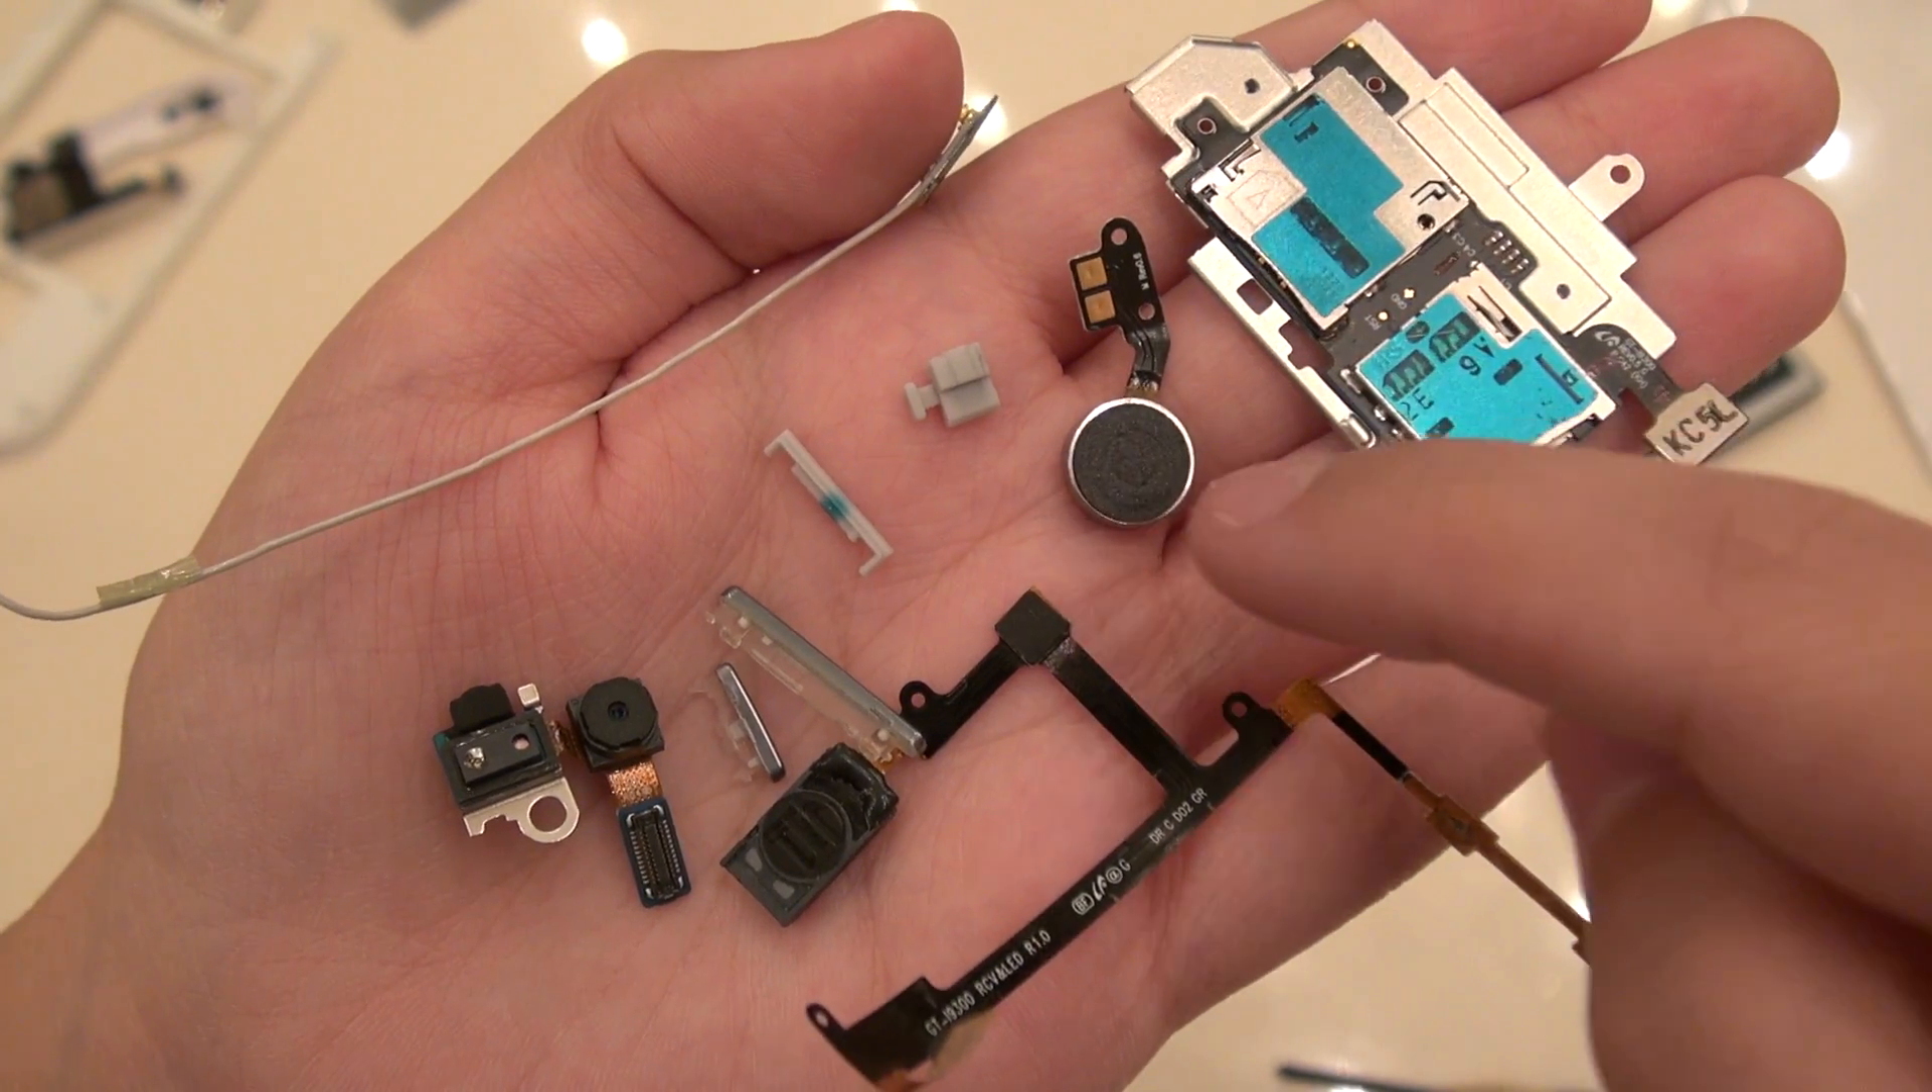So here are all the important pieces that I have taken out.